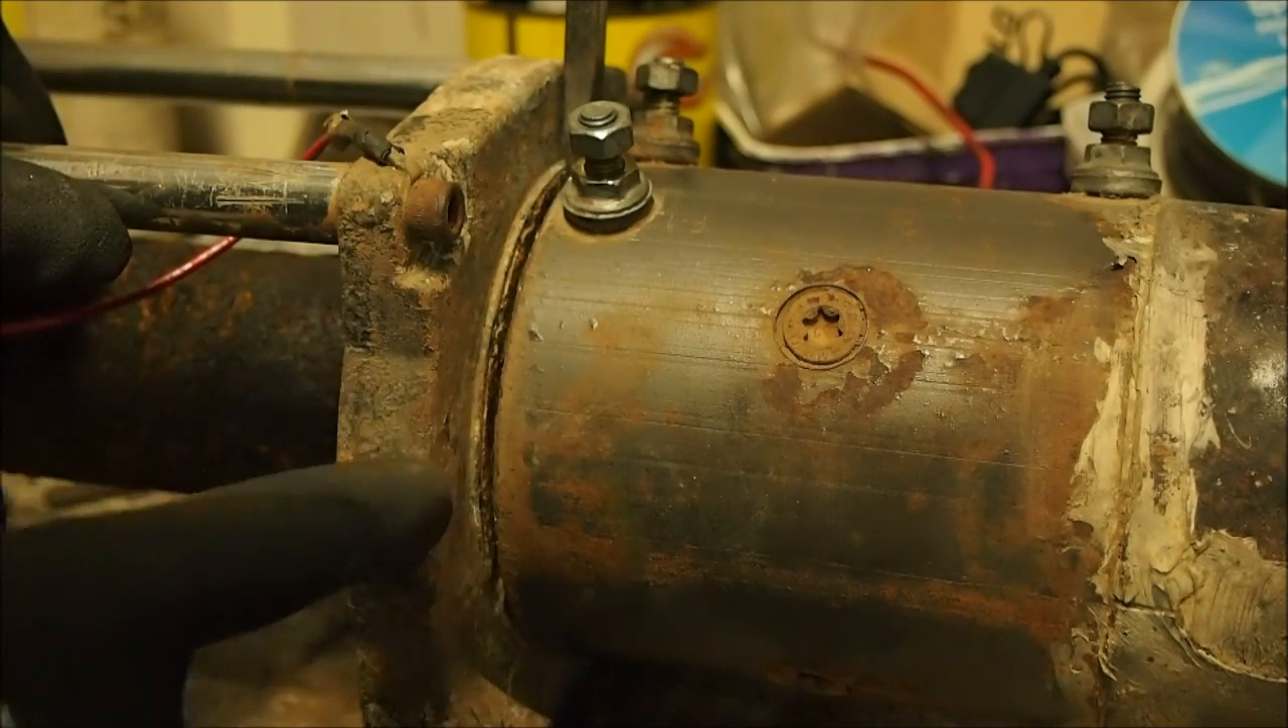So, we have a little gap here now between the motor and drum support and the motor.